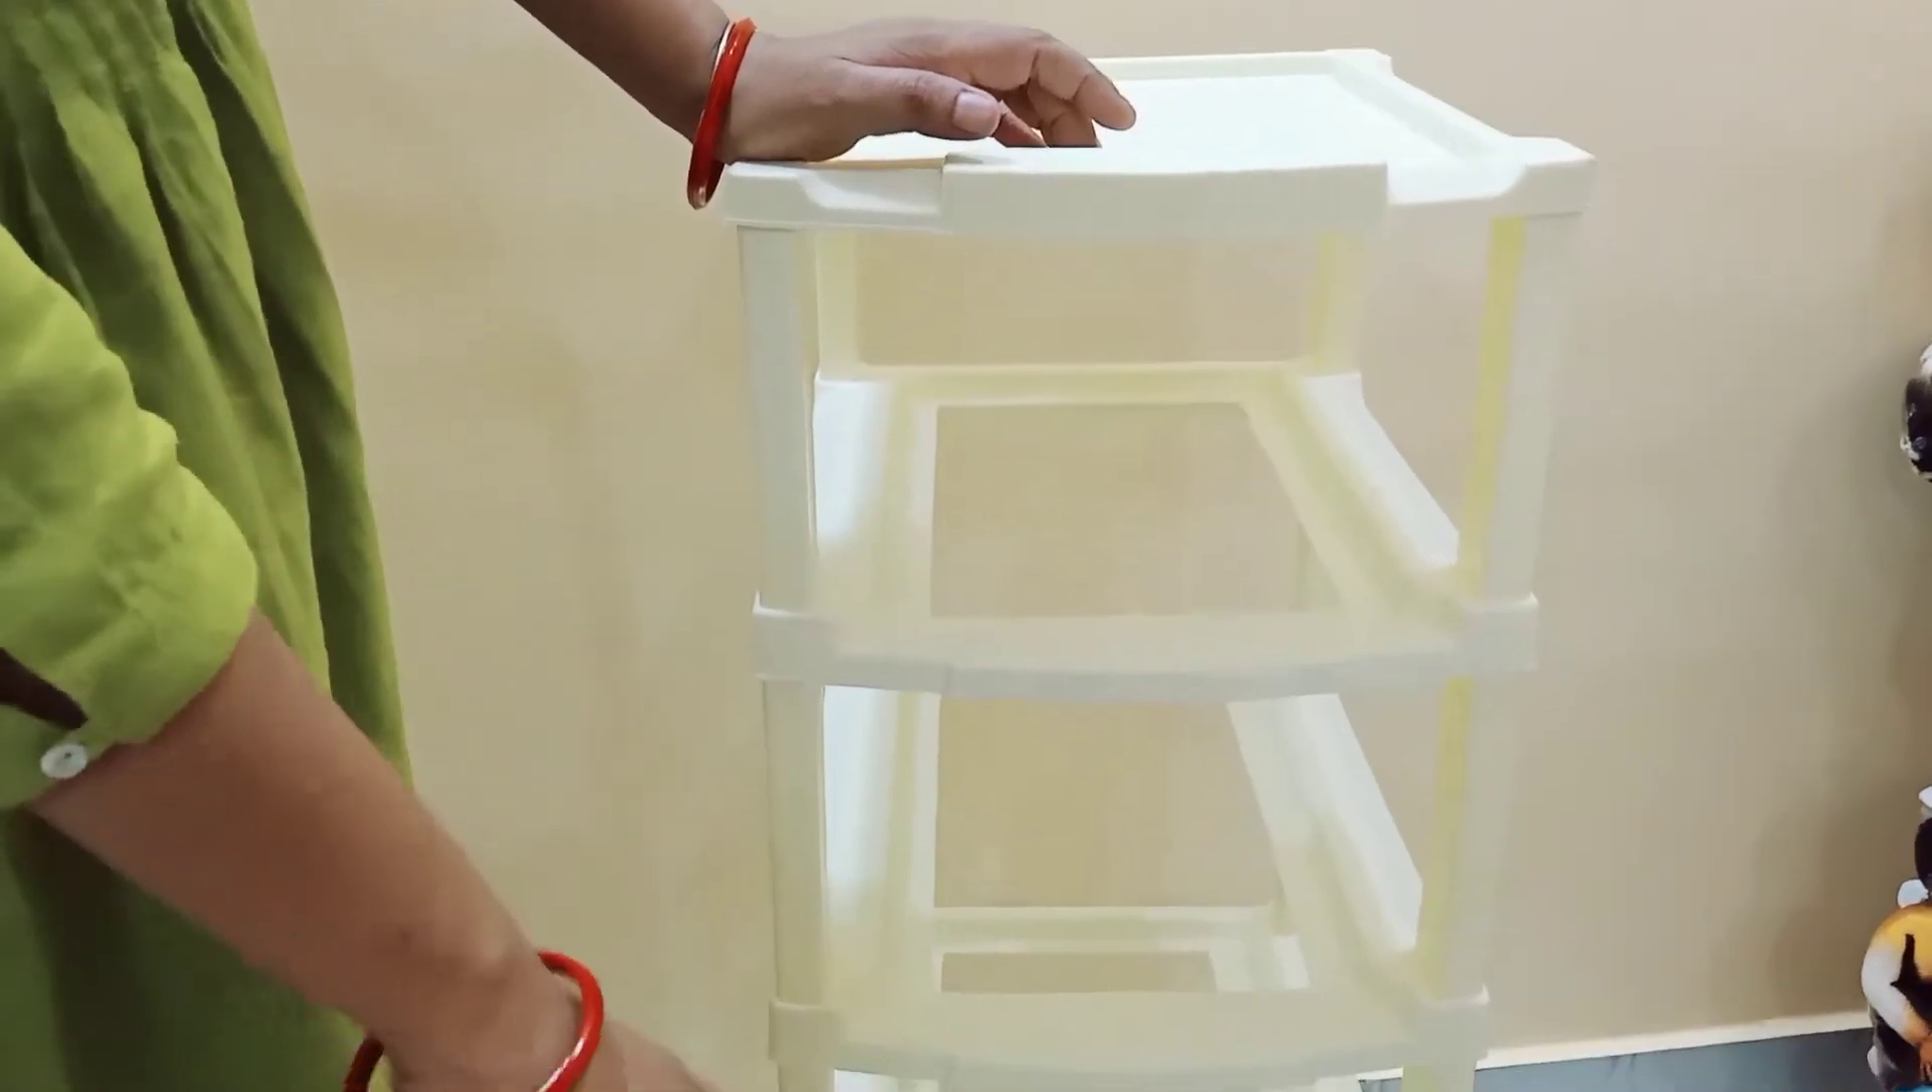तो देखें यह सारे कंपार्टमेंट तयार हो गया है और मैं इसमें ड्रॉयर फिट करना है।